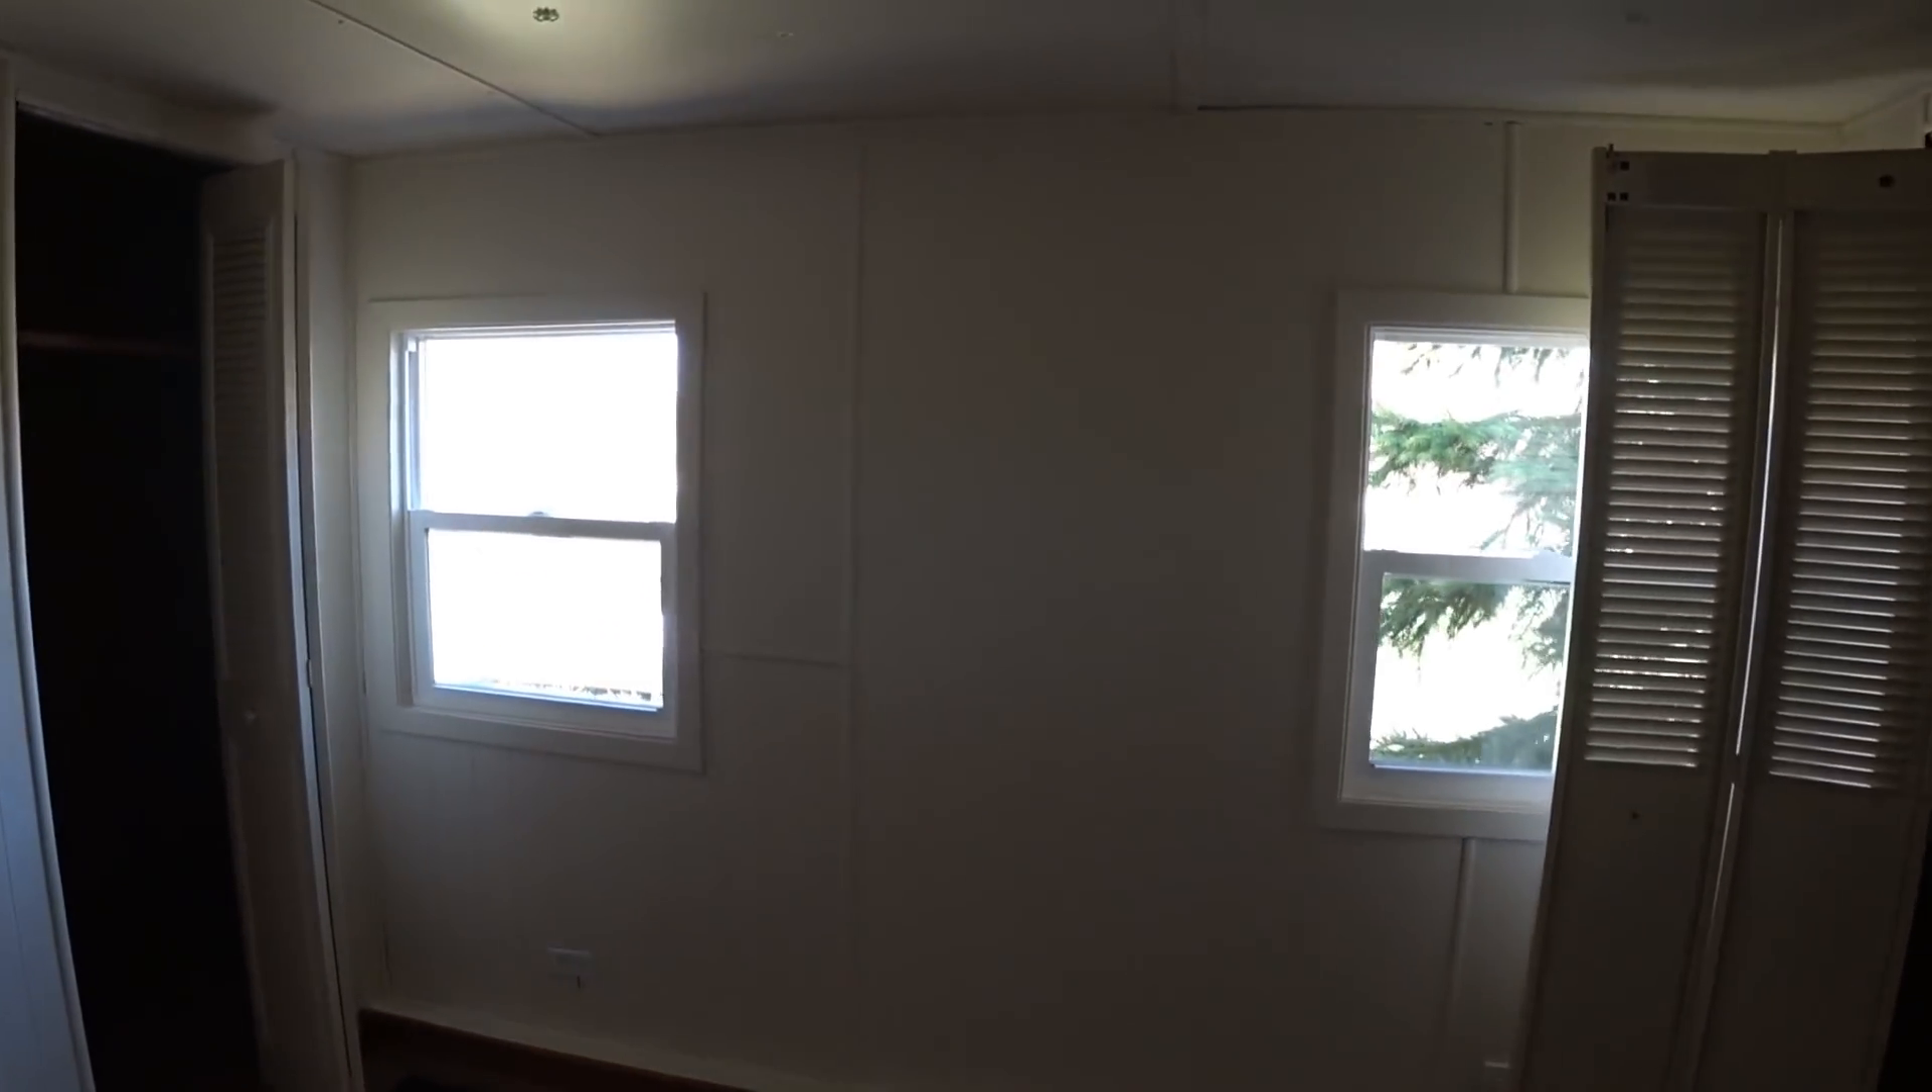Got these windows all installed in here. All trimmed out.